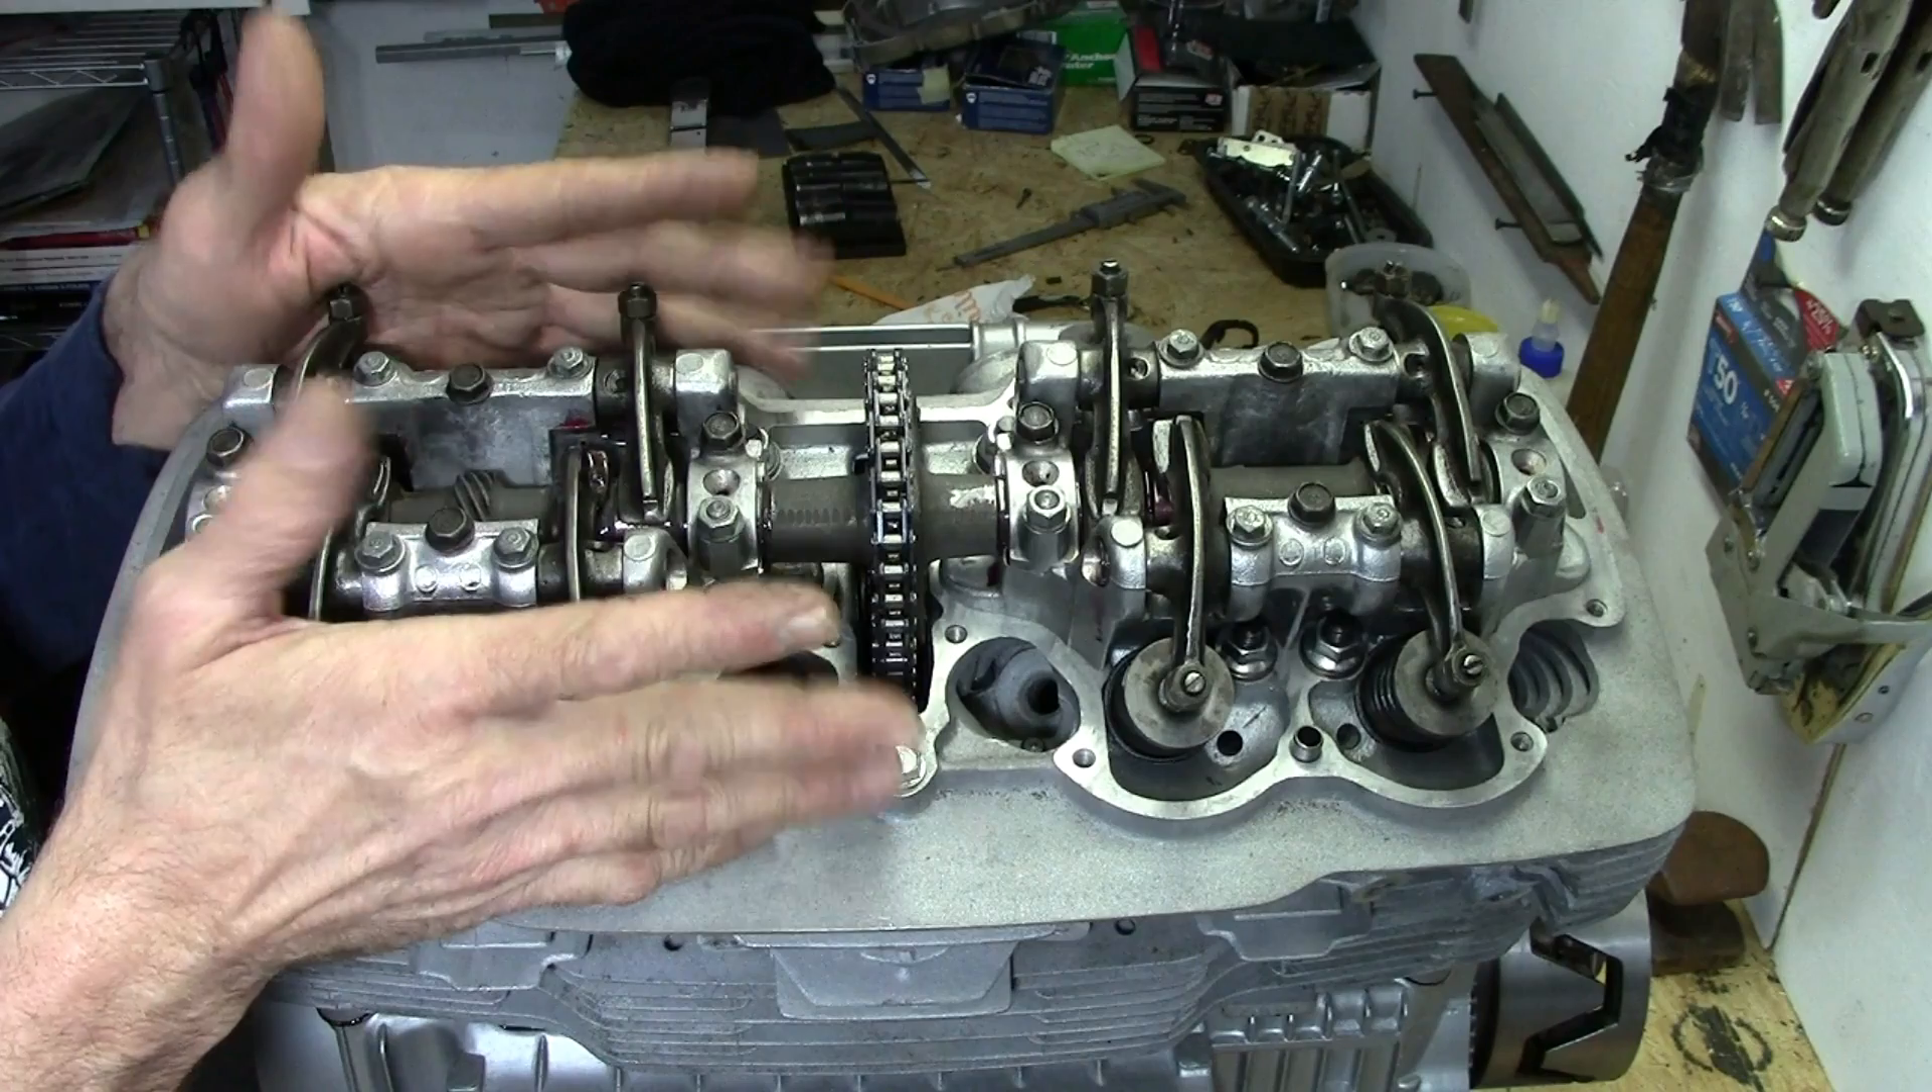We're going to leave it like this for now. We're not going to put the valve cover on yet.